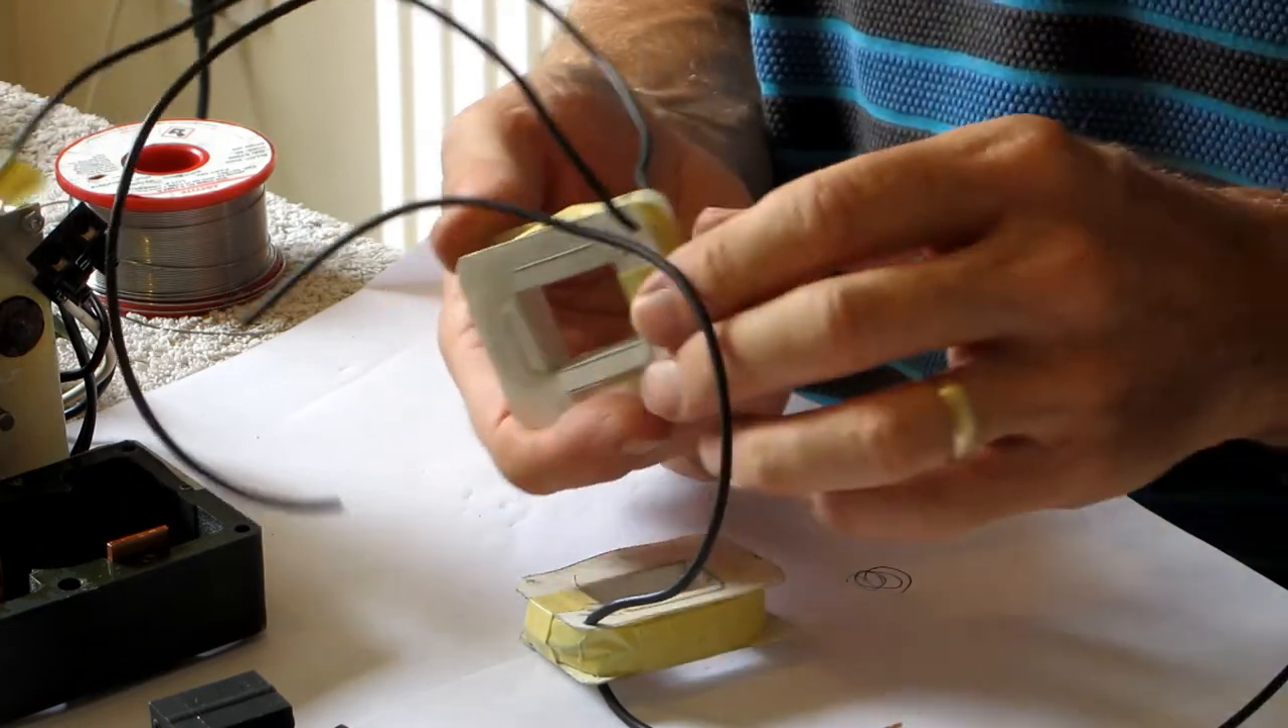I've got both of these coils terminated and both of them are completely insulated now with tape.